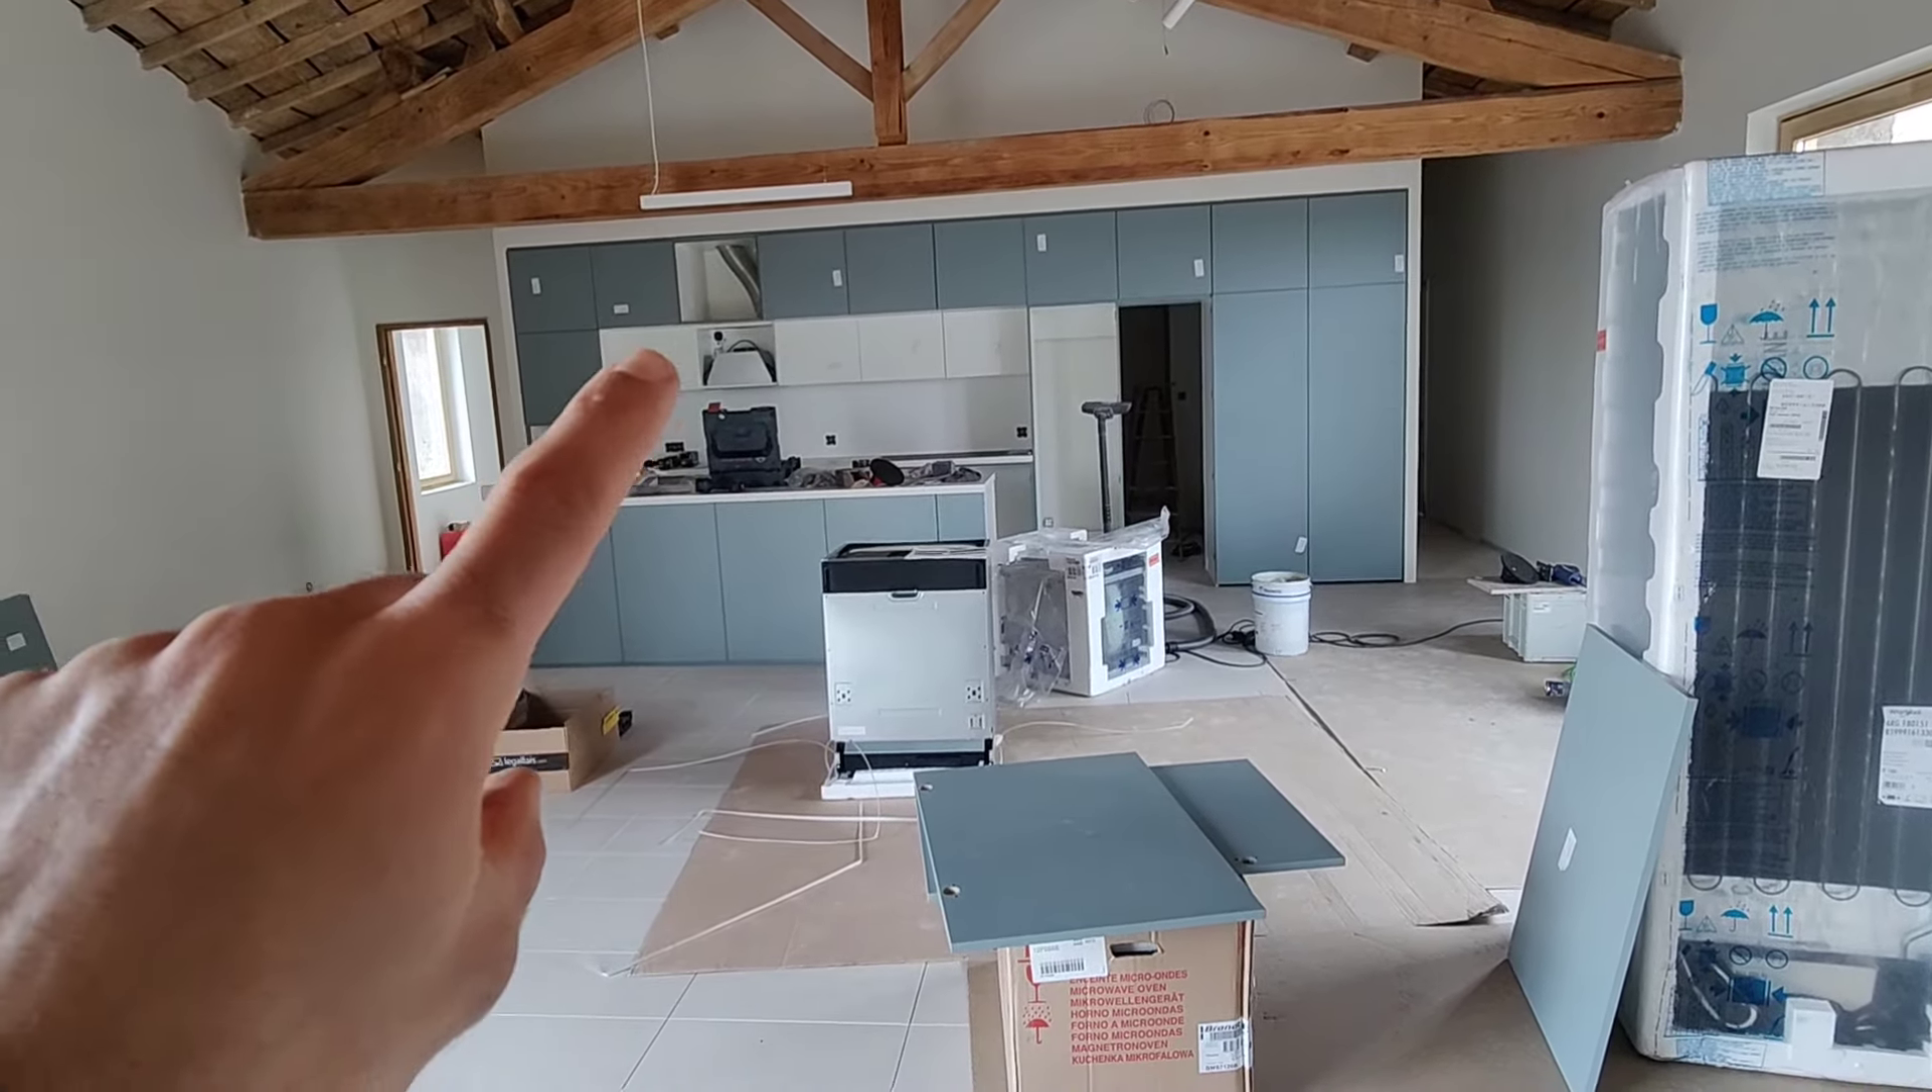C'est pas terminé. Il reste encore des portes vertes fjord à mettre.